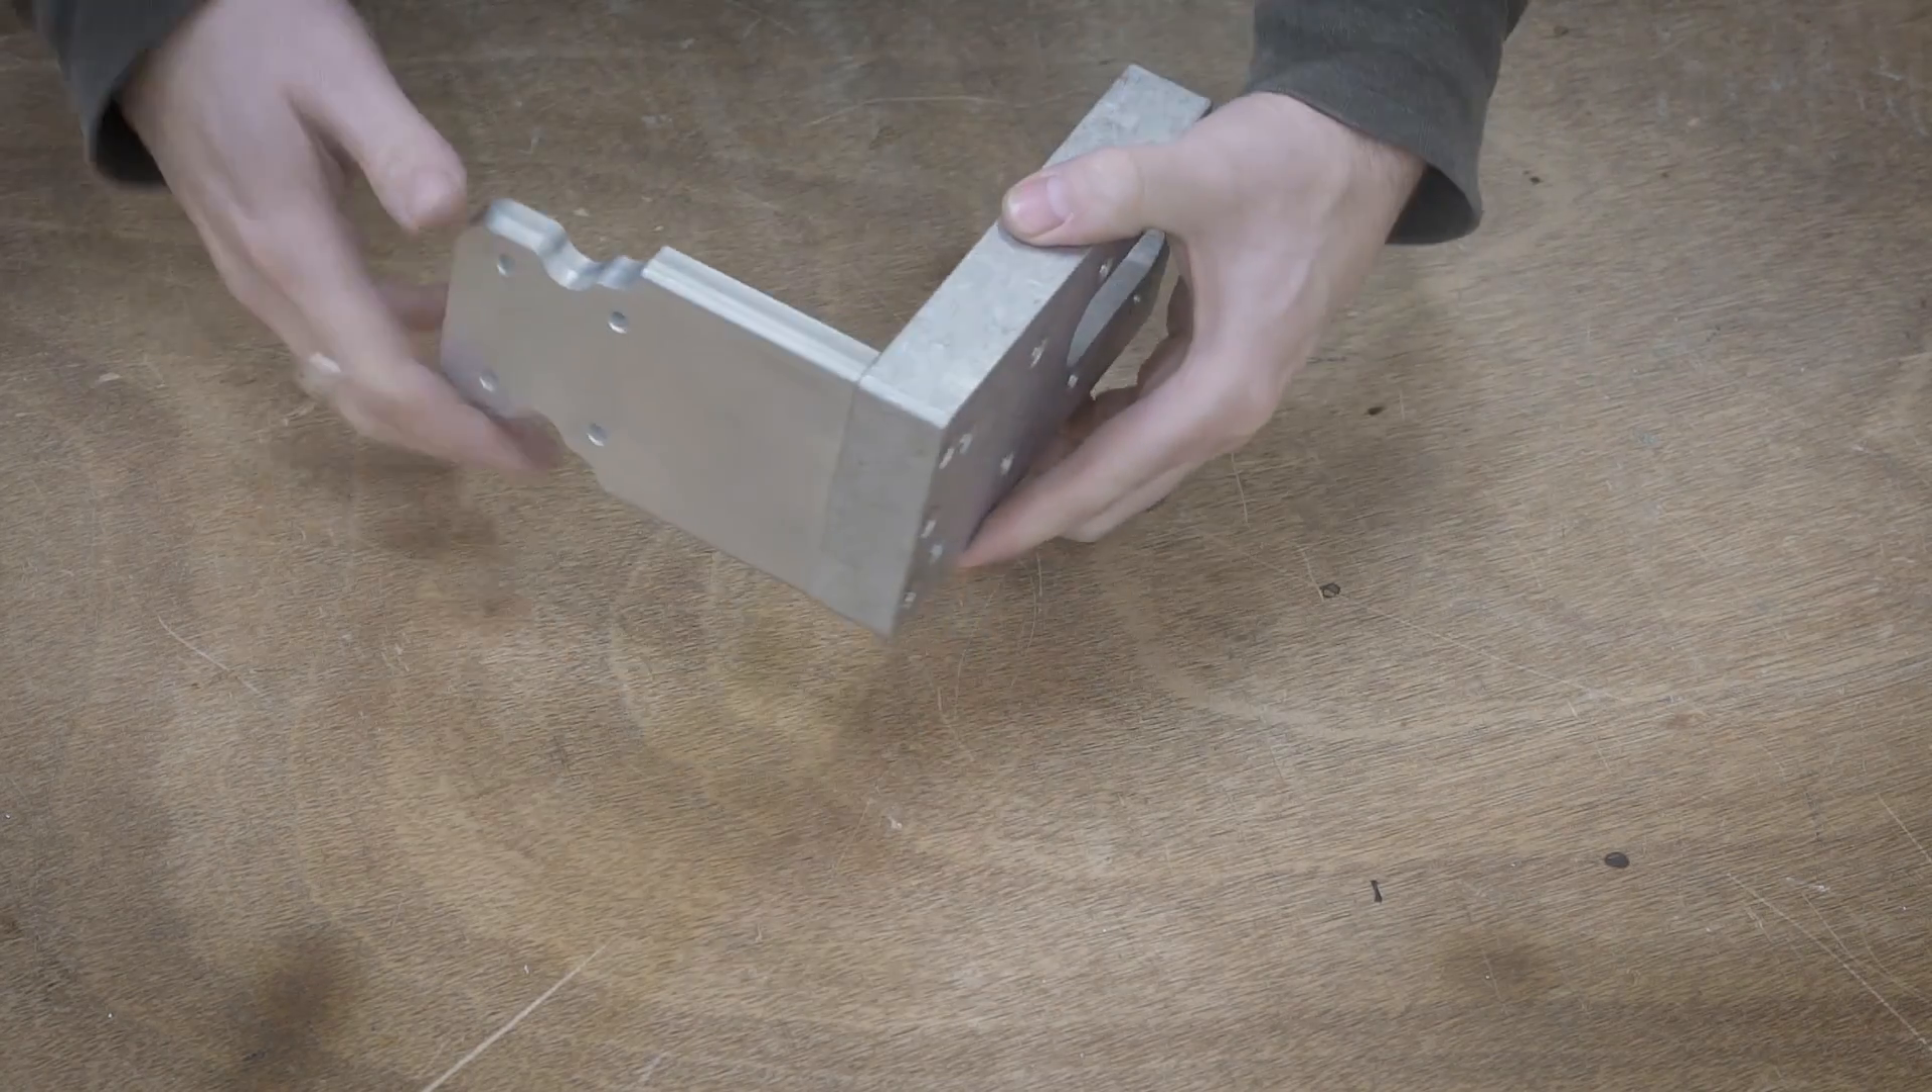And here is the finished bracket attached to the end plate.